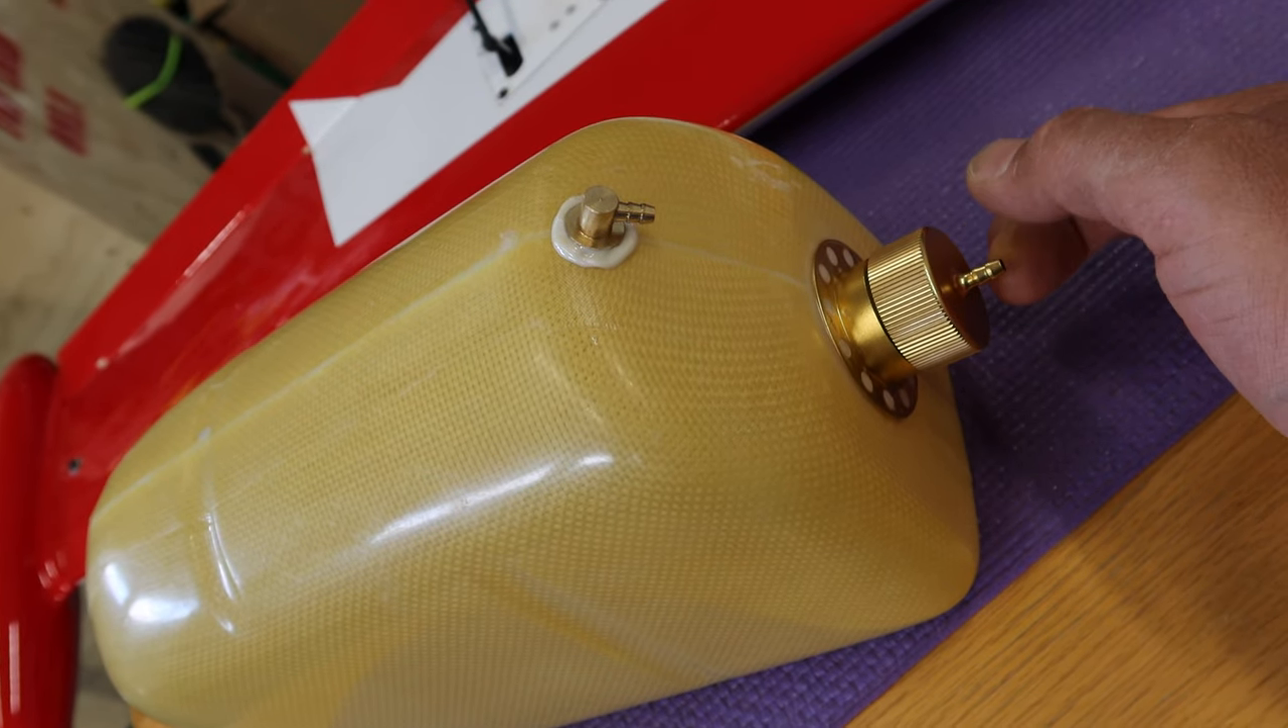Okay and tank is all assembled.